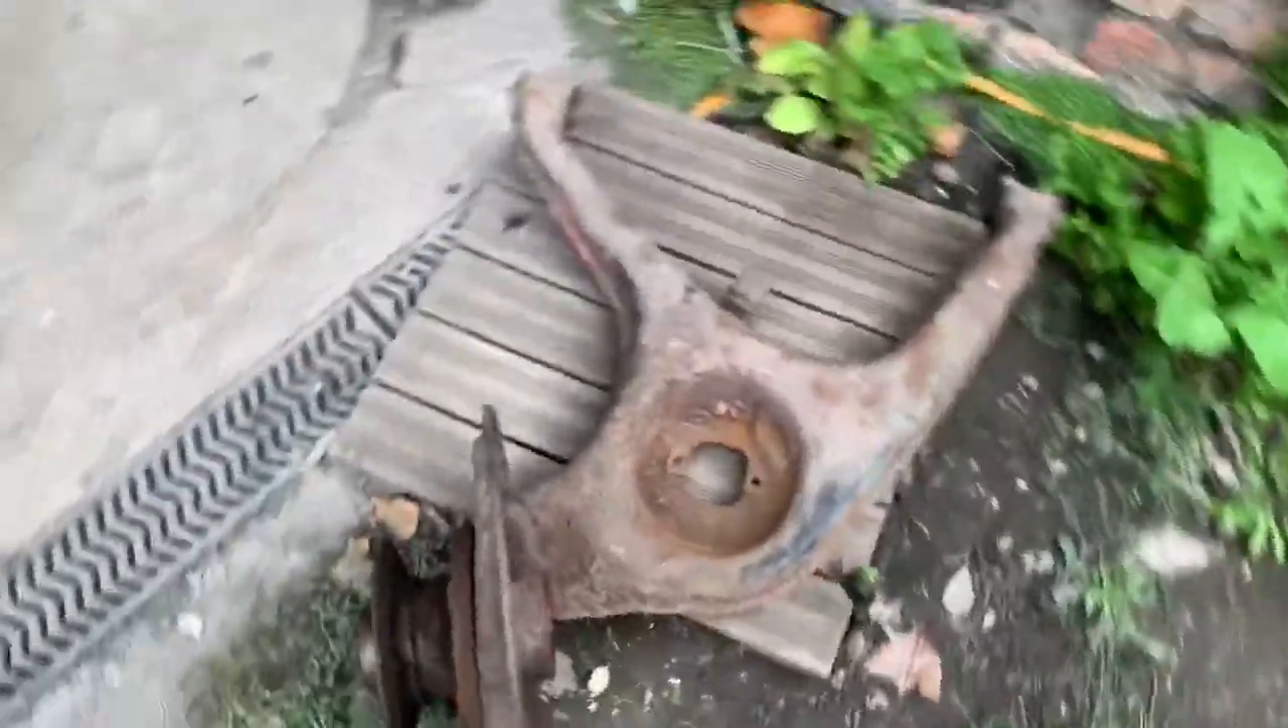And there it is. The control arm. Whoa, that took some getting out.